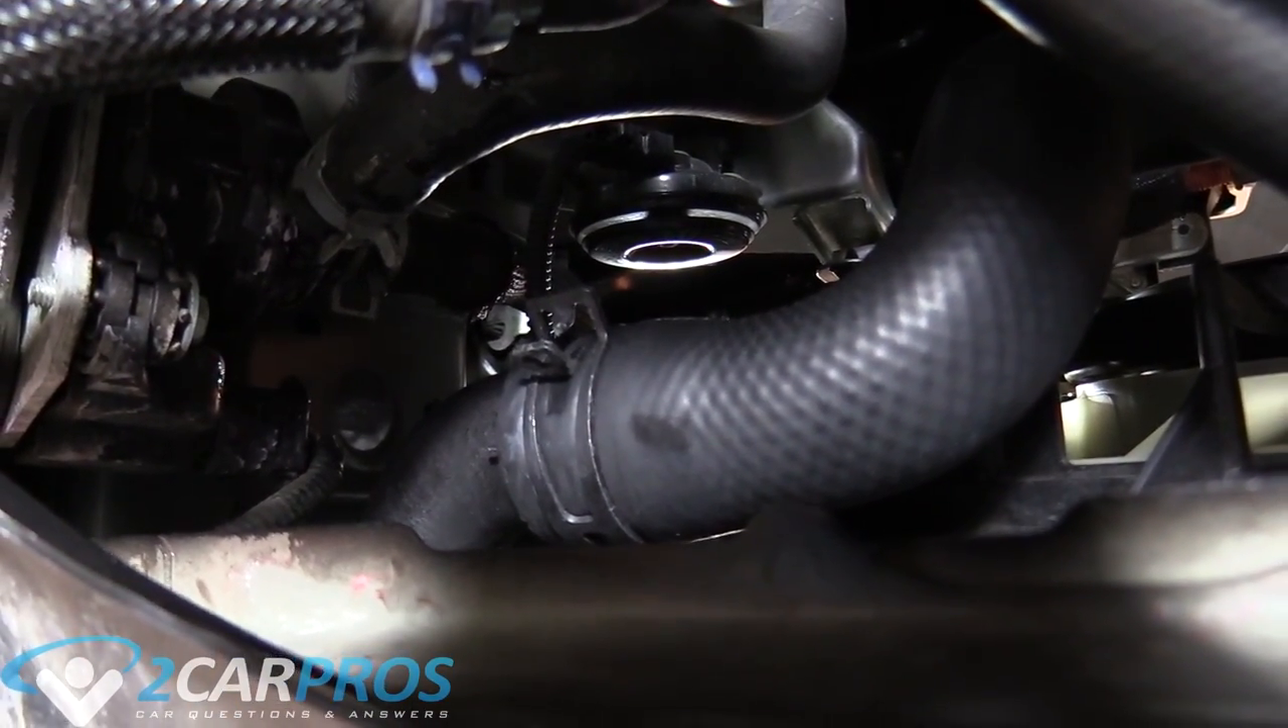That's the radiator hose we put on. Sorry I wasn't able to show you that in real time.